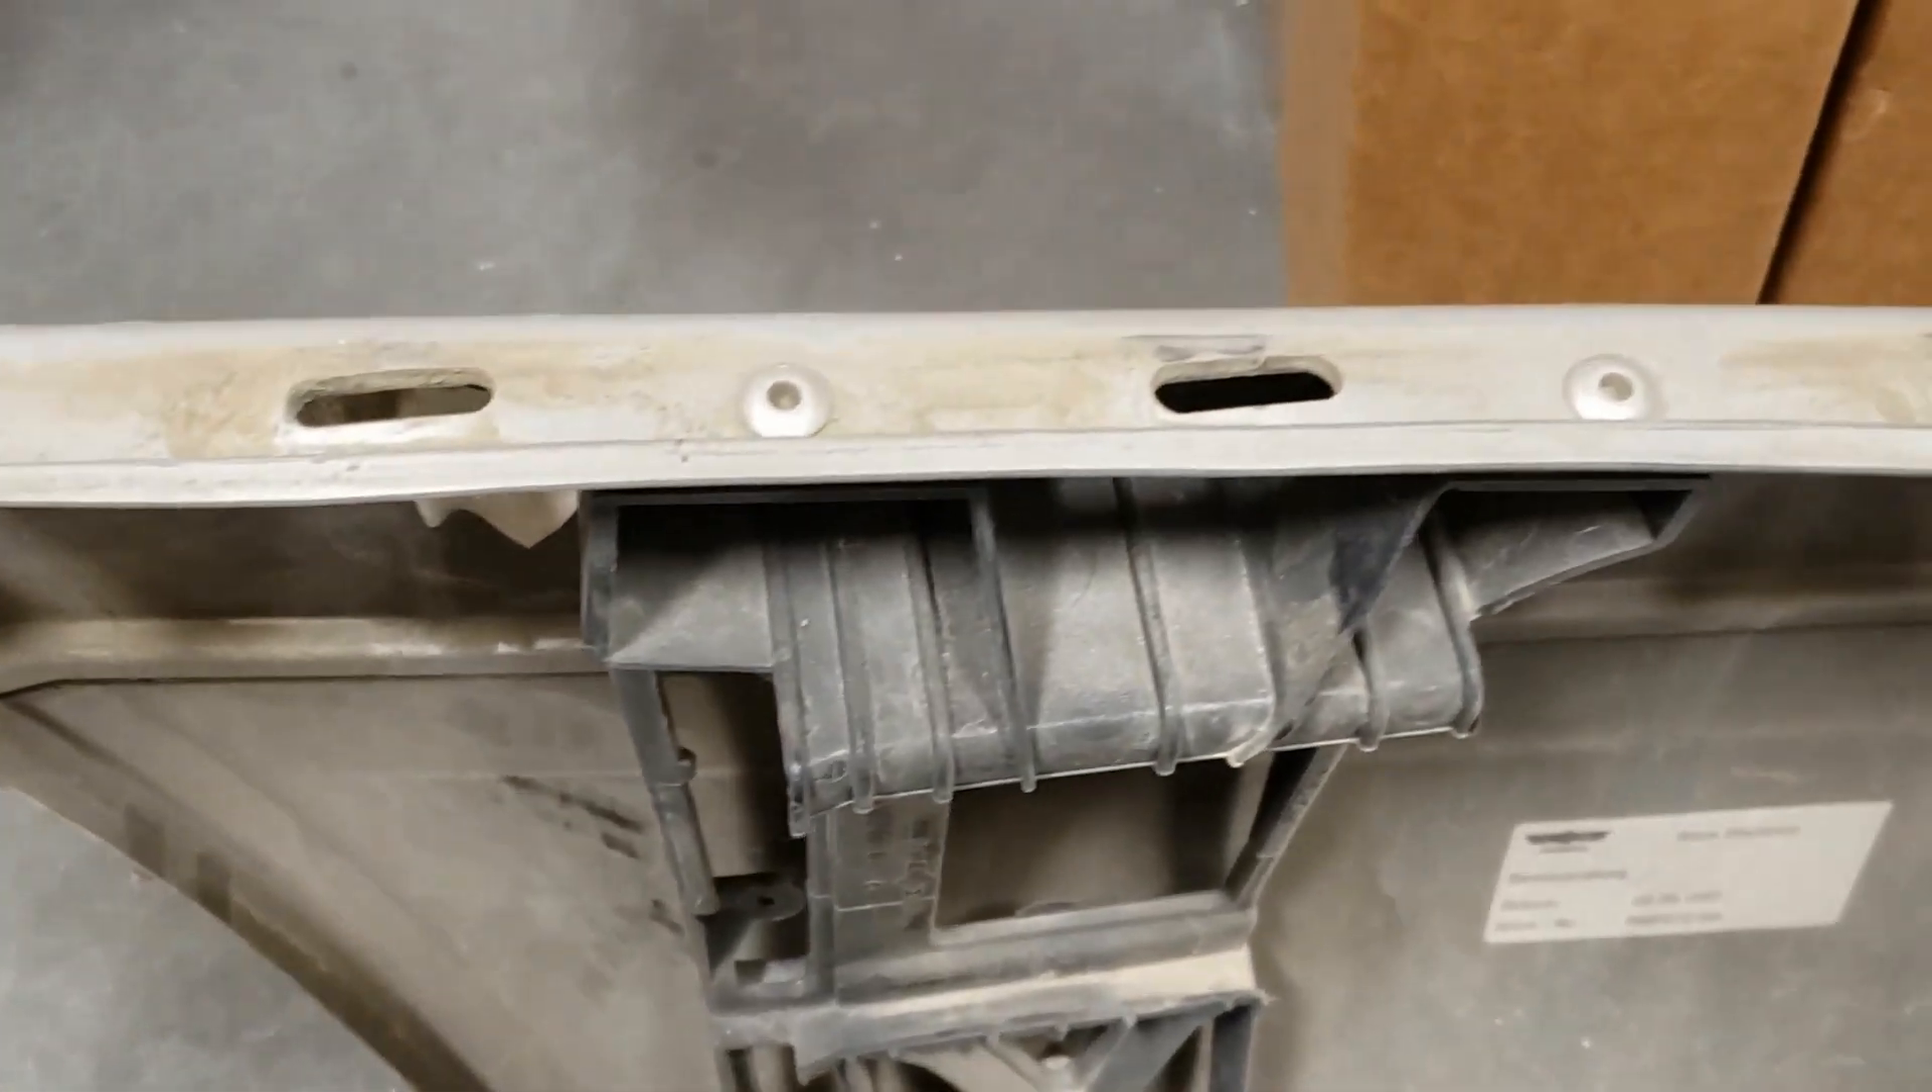So I practiced a bit on these rivets and I removed this chrome trim from the bumper and there are two rivets here which I have to drill.